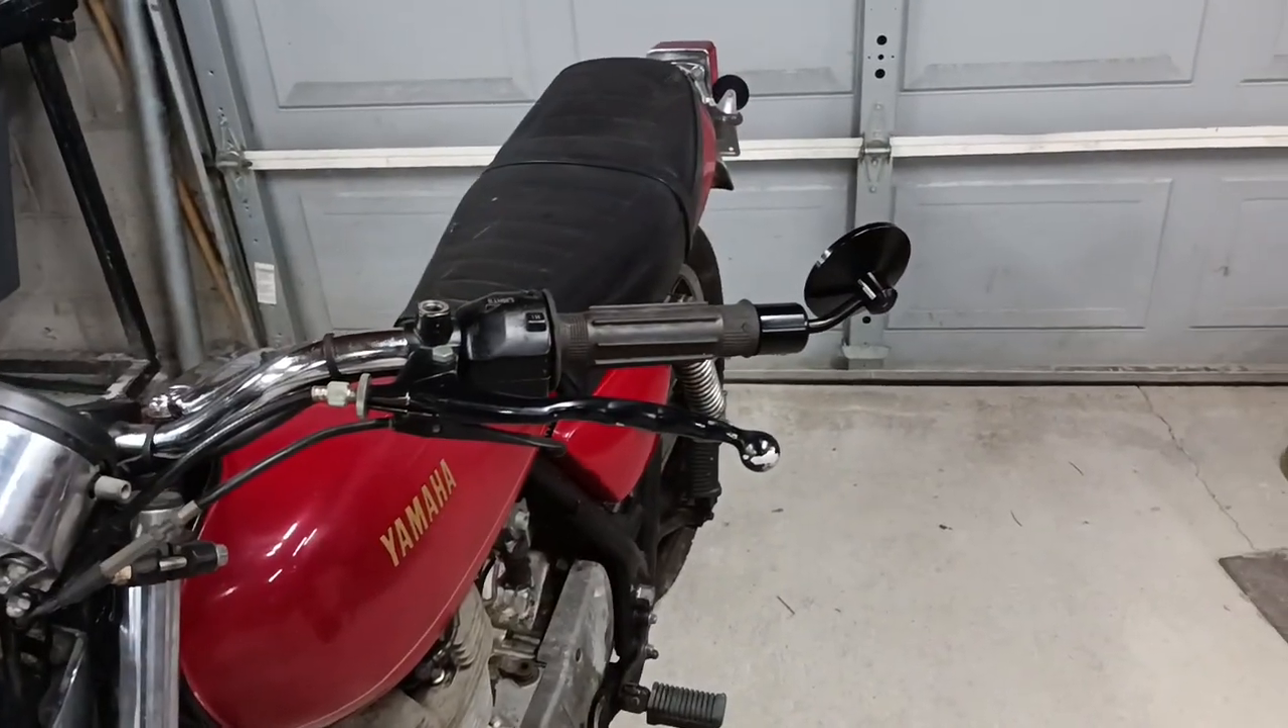We've got these mirrors installed and i'll do my final adjustment on them.